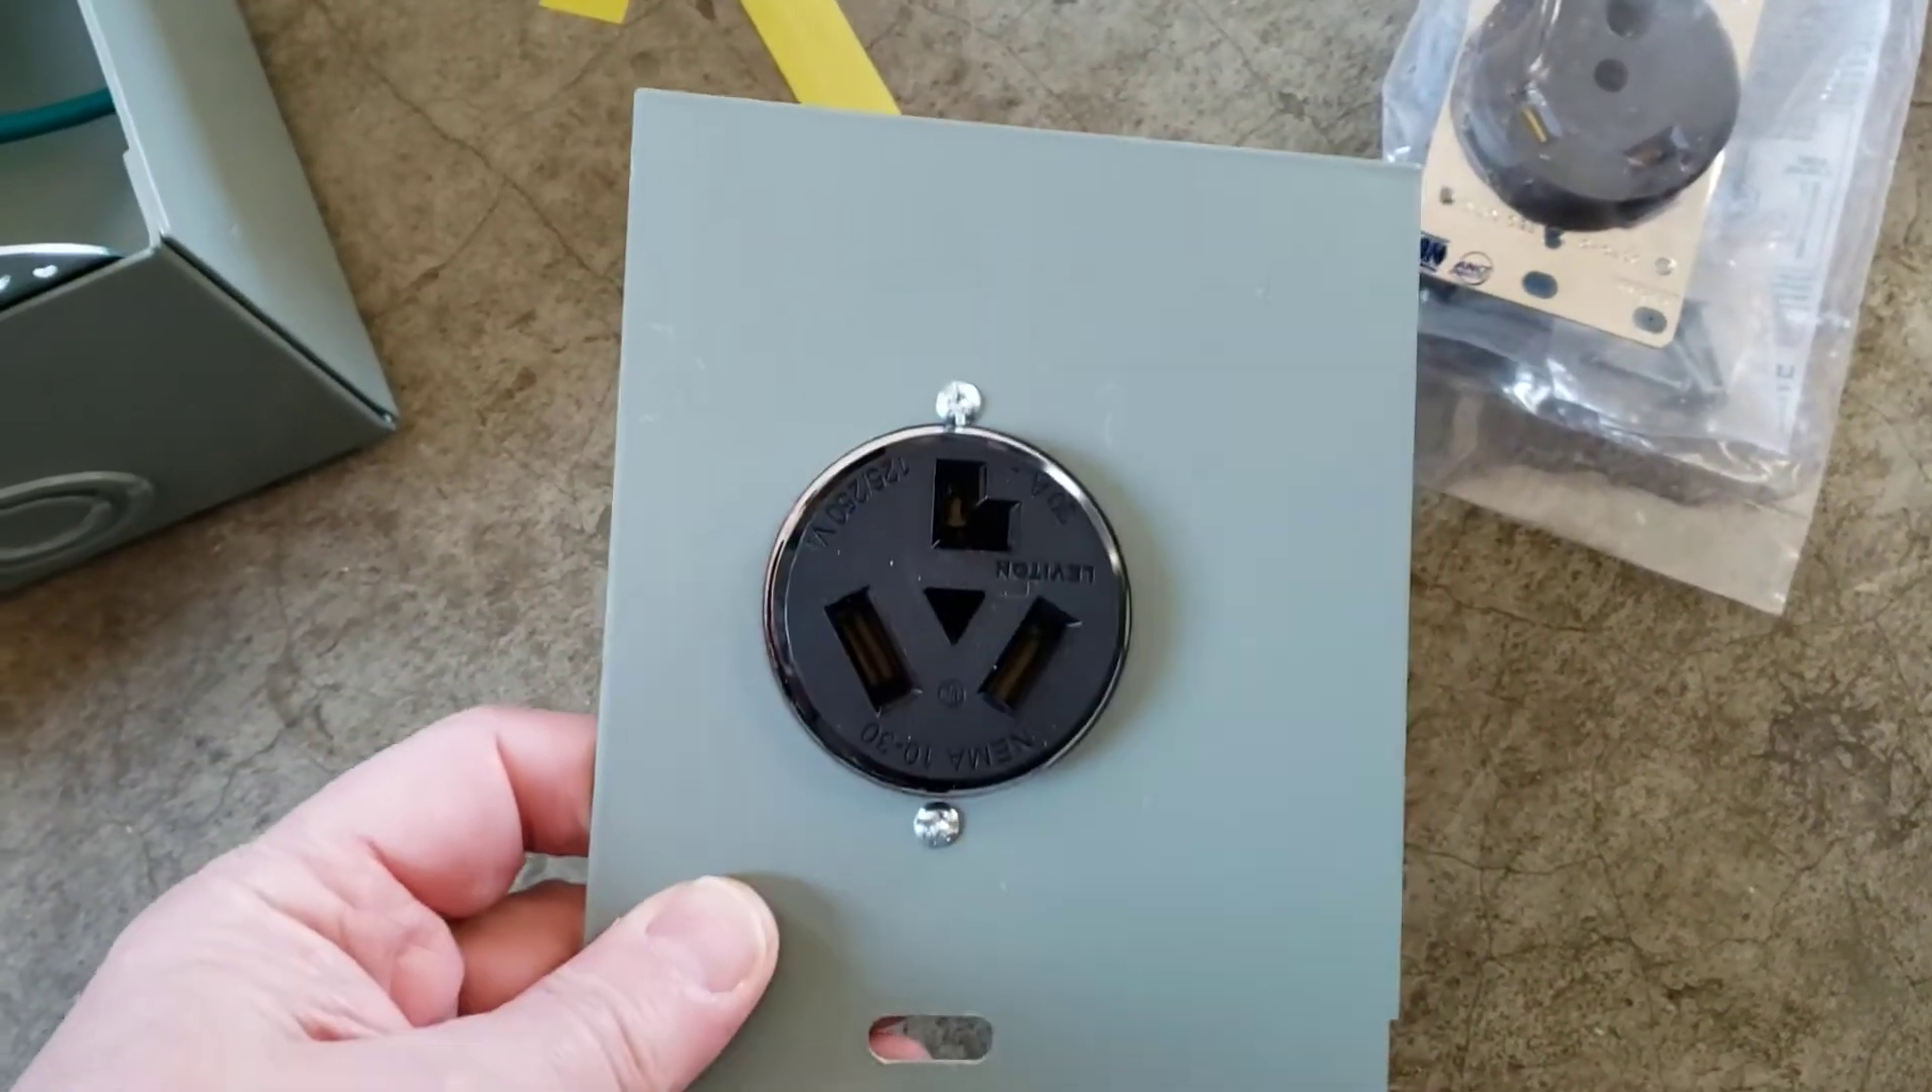Here's the outlet installed in the plate before we put it back in.